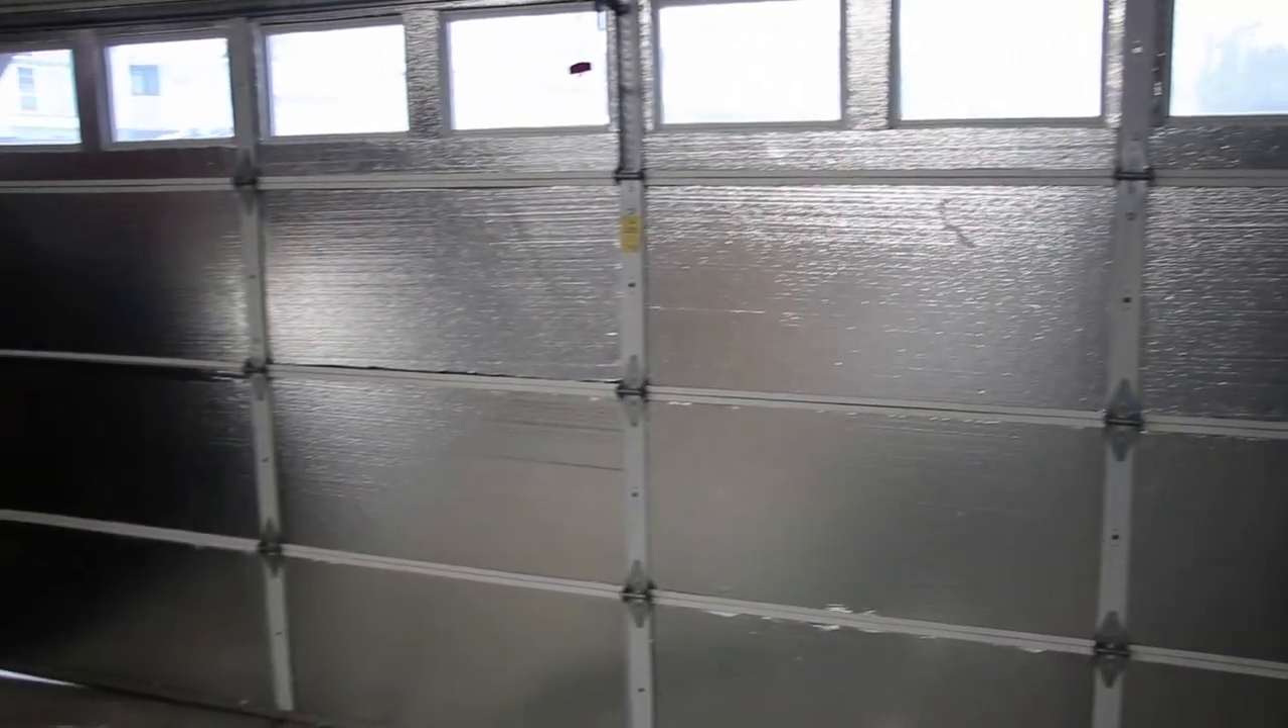So we've got the door insulated and one heck of a mess, which I'll clean up.